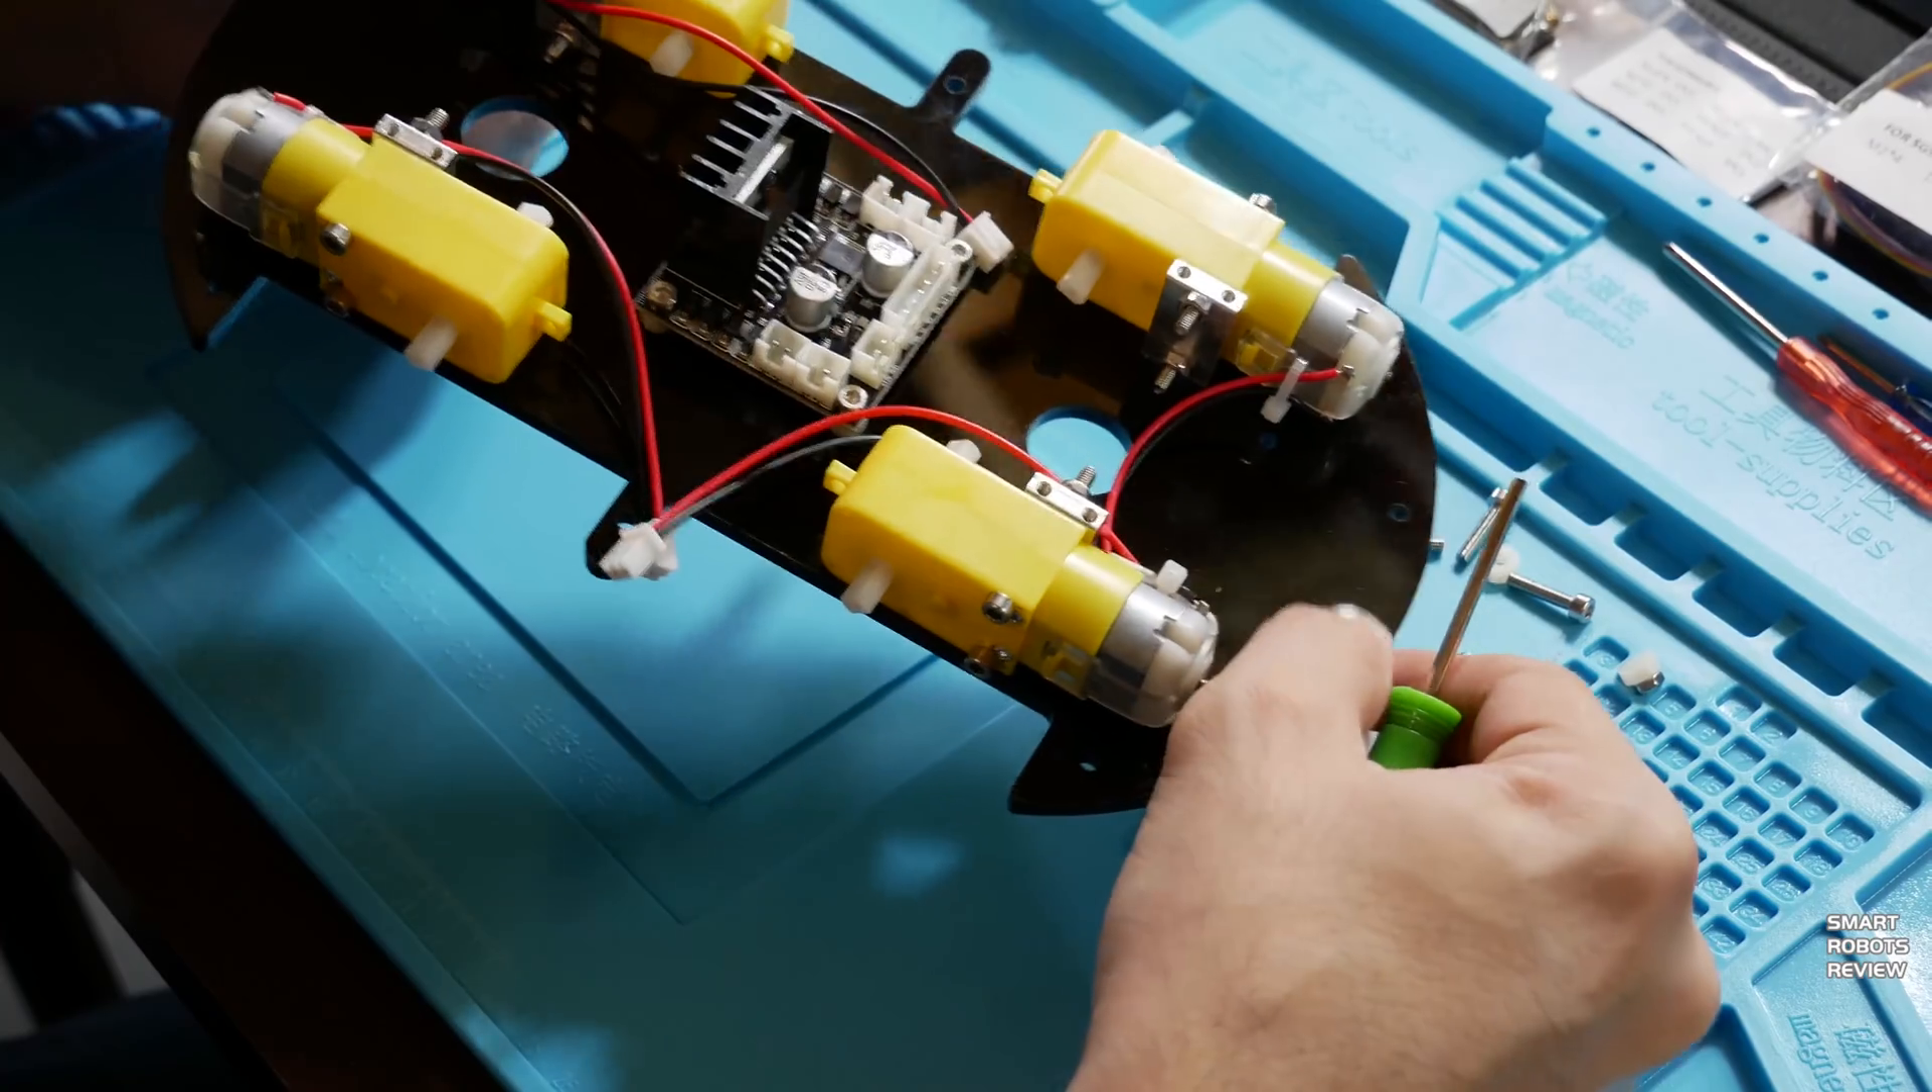Okay this is what the board assembled on the chassis will look like.